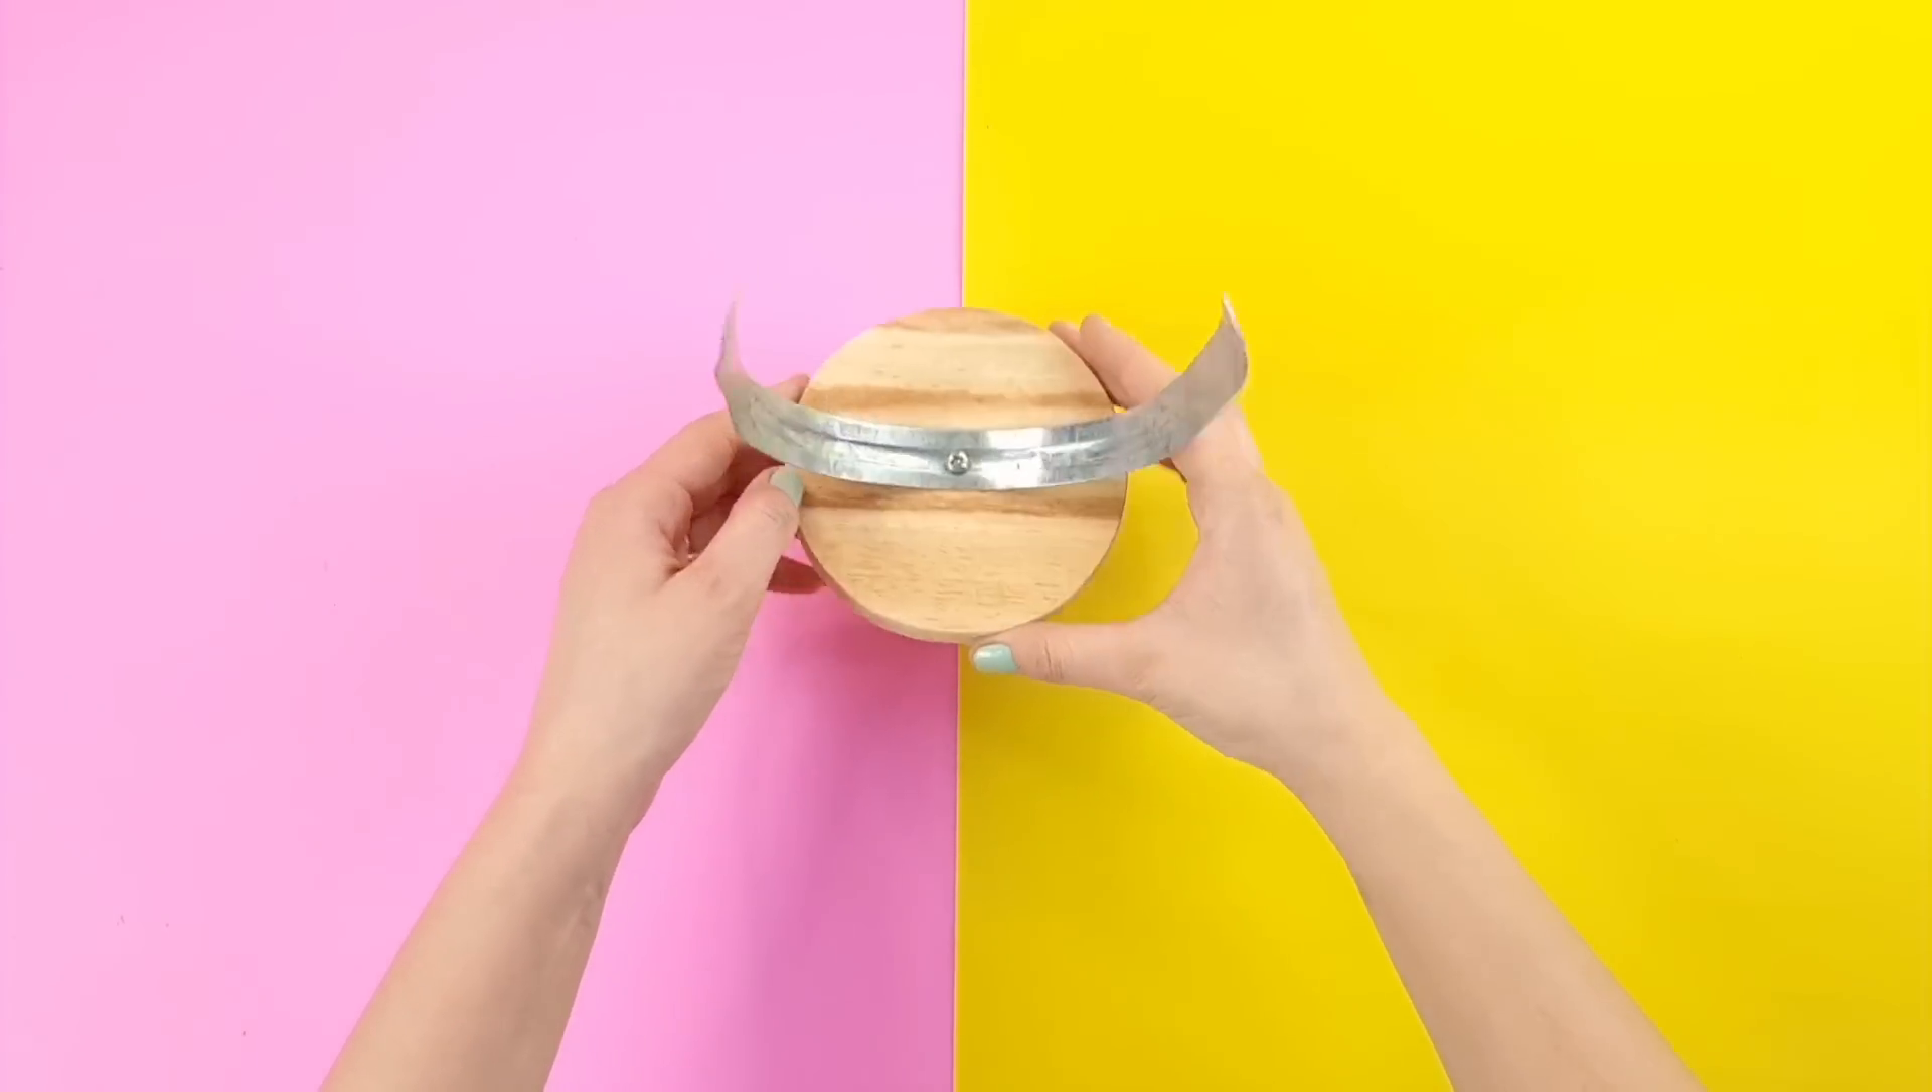Fiz um furo no meio do círculo de madeira e aí sim parafusei a abraçadeira usando um parafuso pequeno e ficou desse jeito.